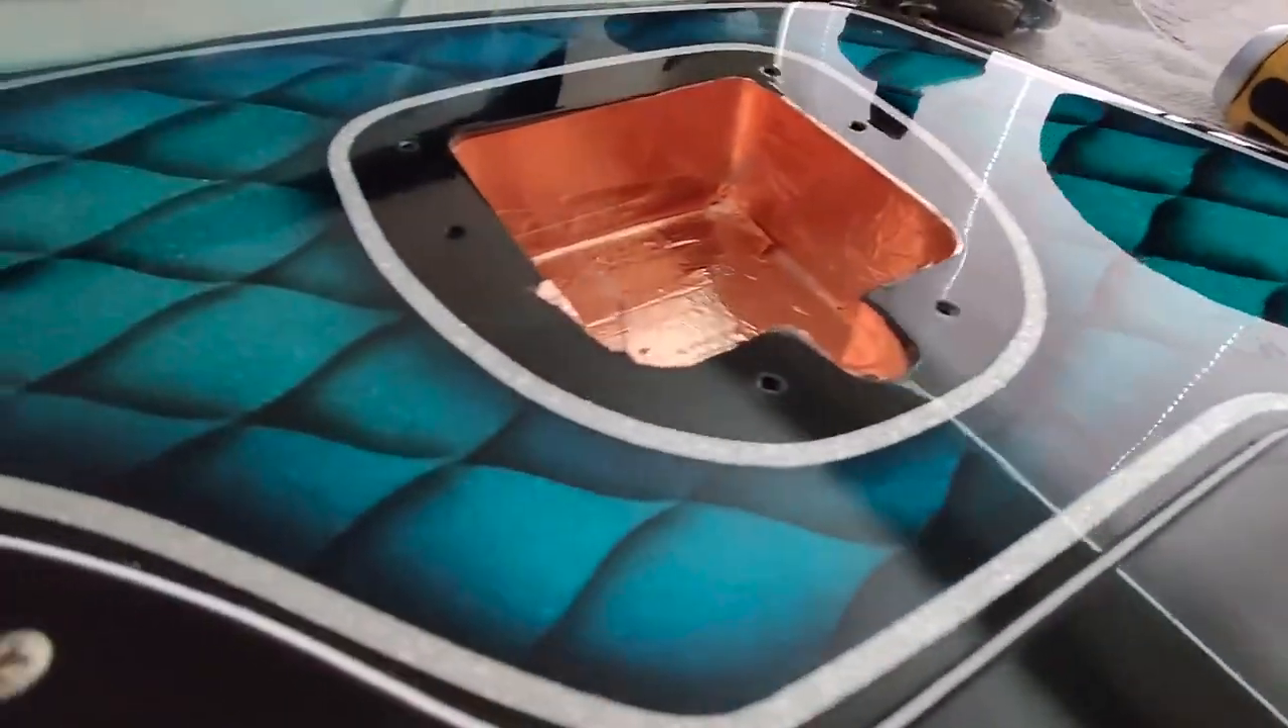Here the guitar has been wet sanded And I installed the copper tape.